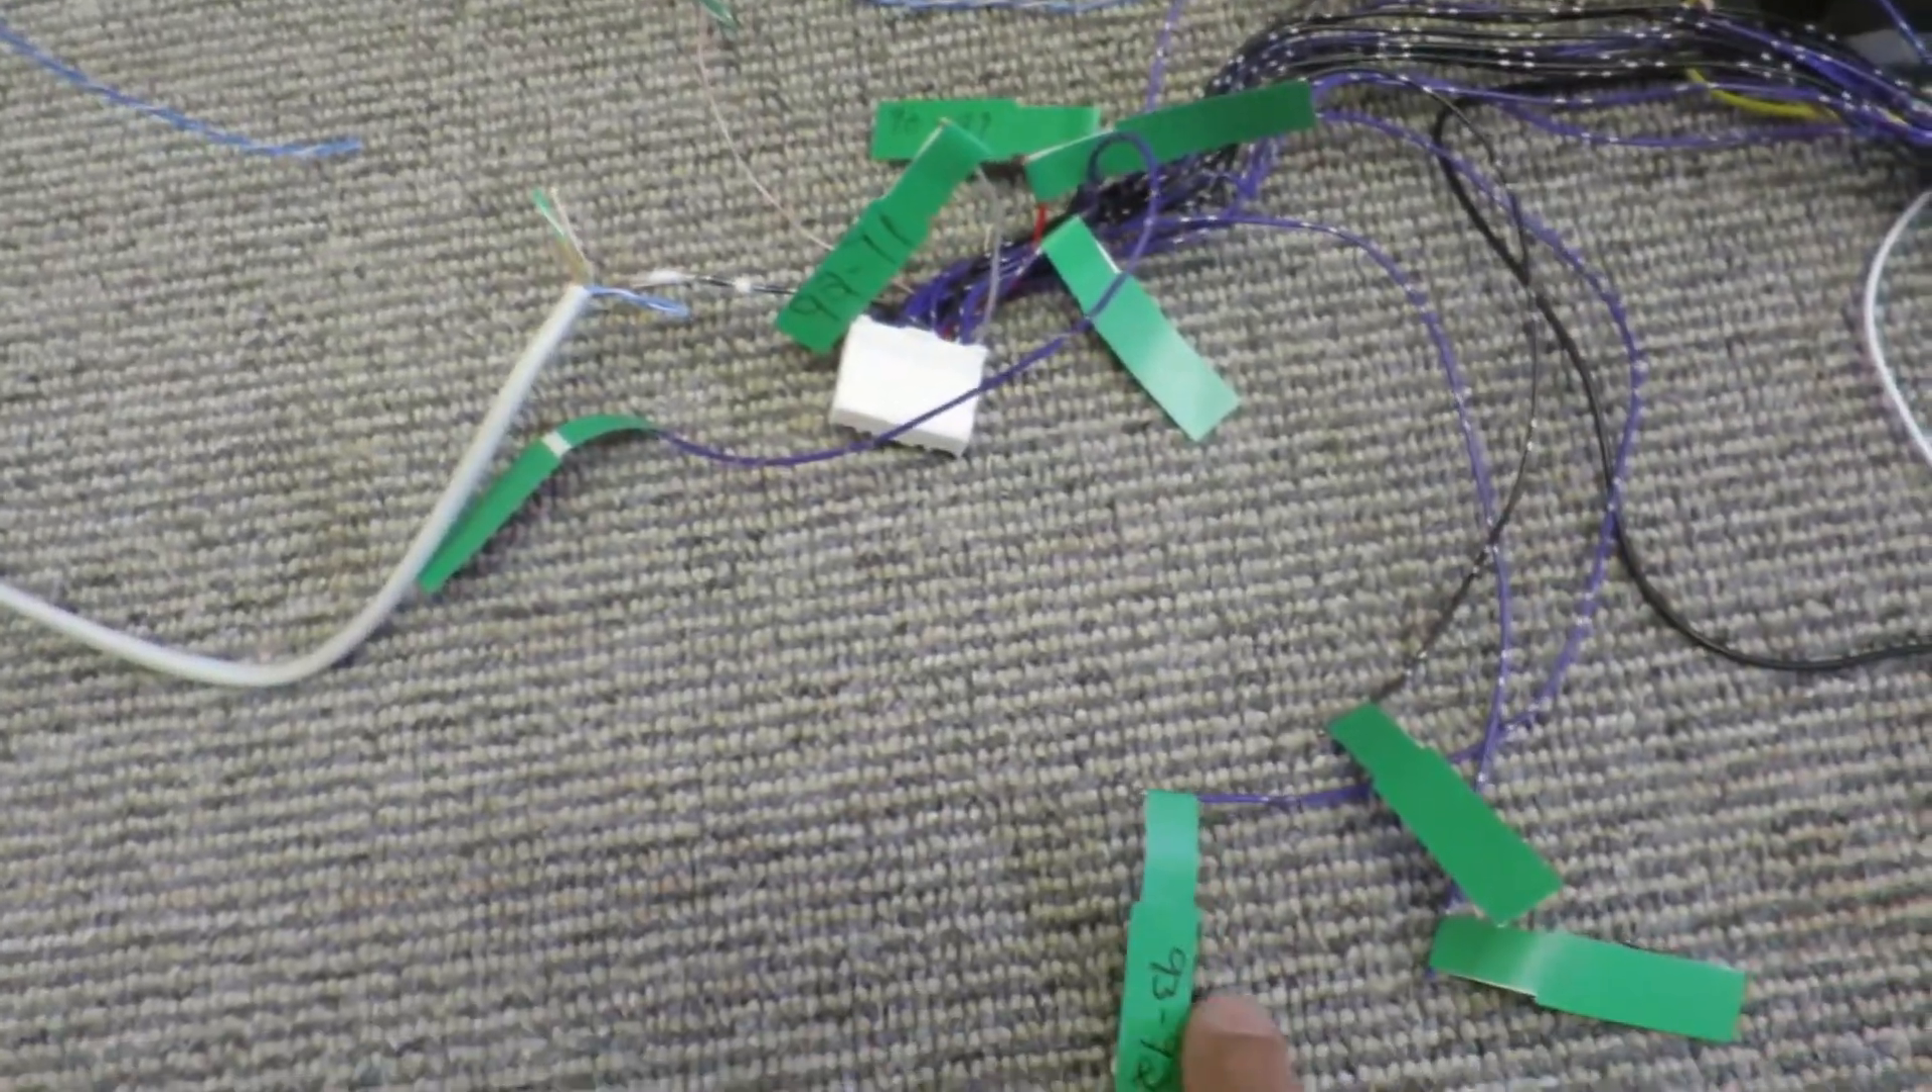So this is all the extra wires that all need connecting up, all Cat5 cable, going to the other end, got it all labelled up so I know which cables need to be for which connector.